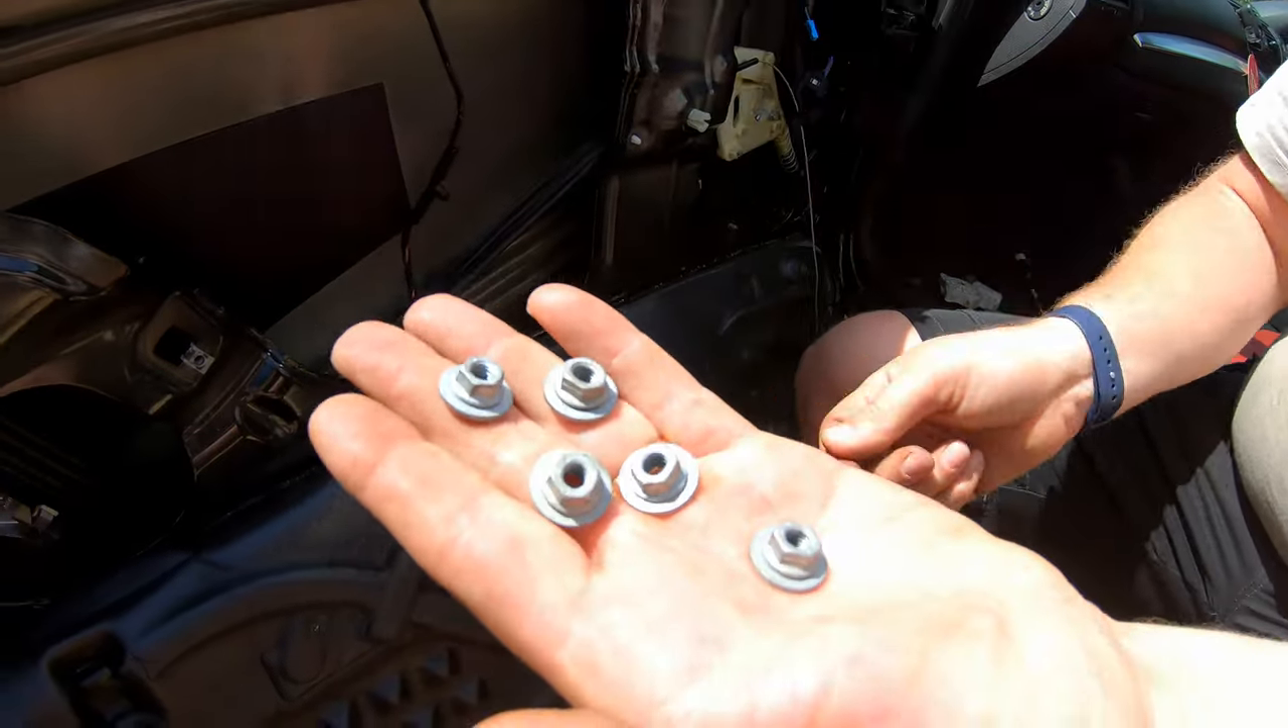There's the five nuts removed. One, two, three, and then the two underneath.